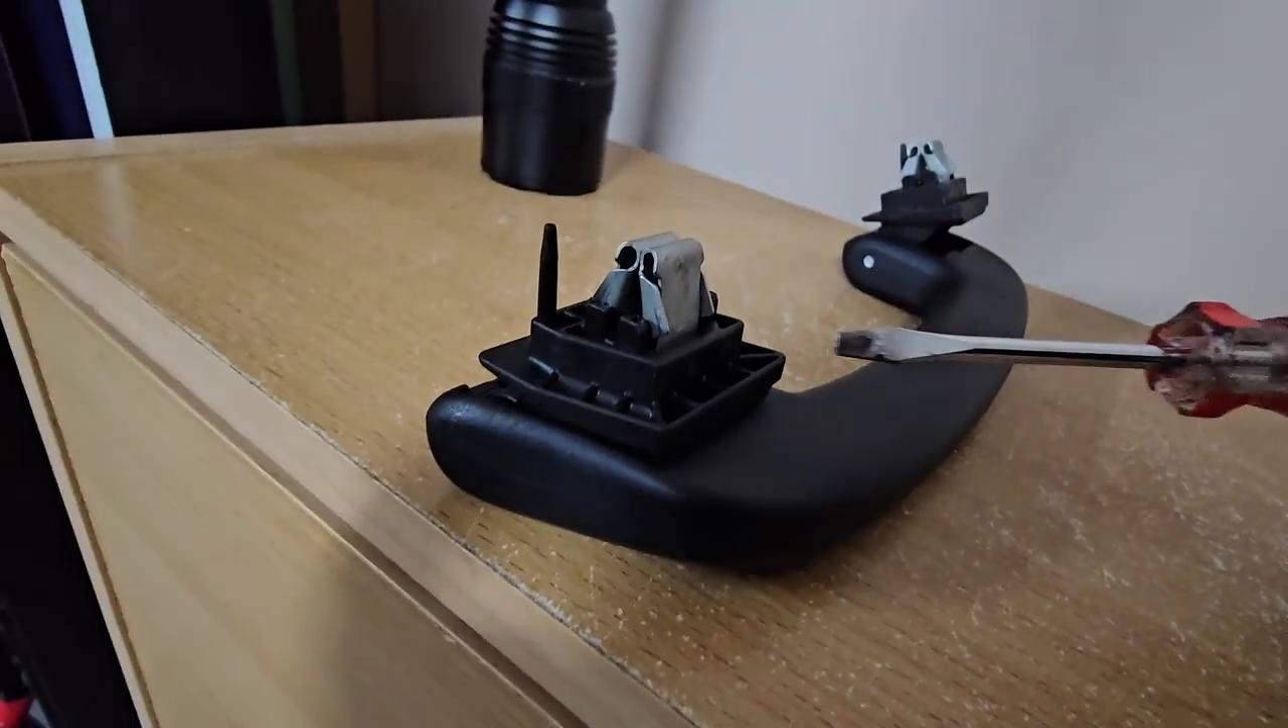Okay i've got the handle out now.